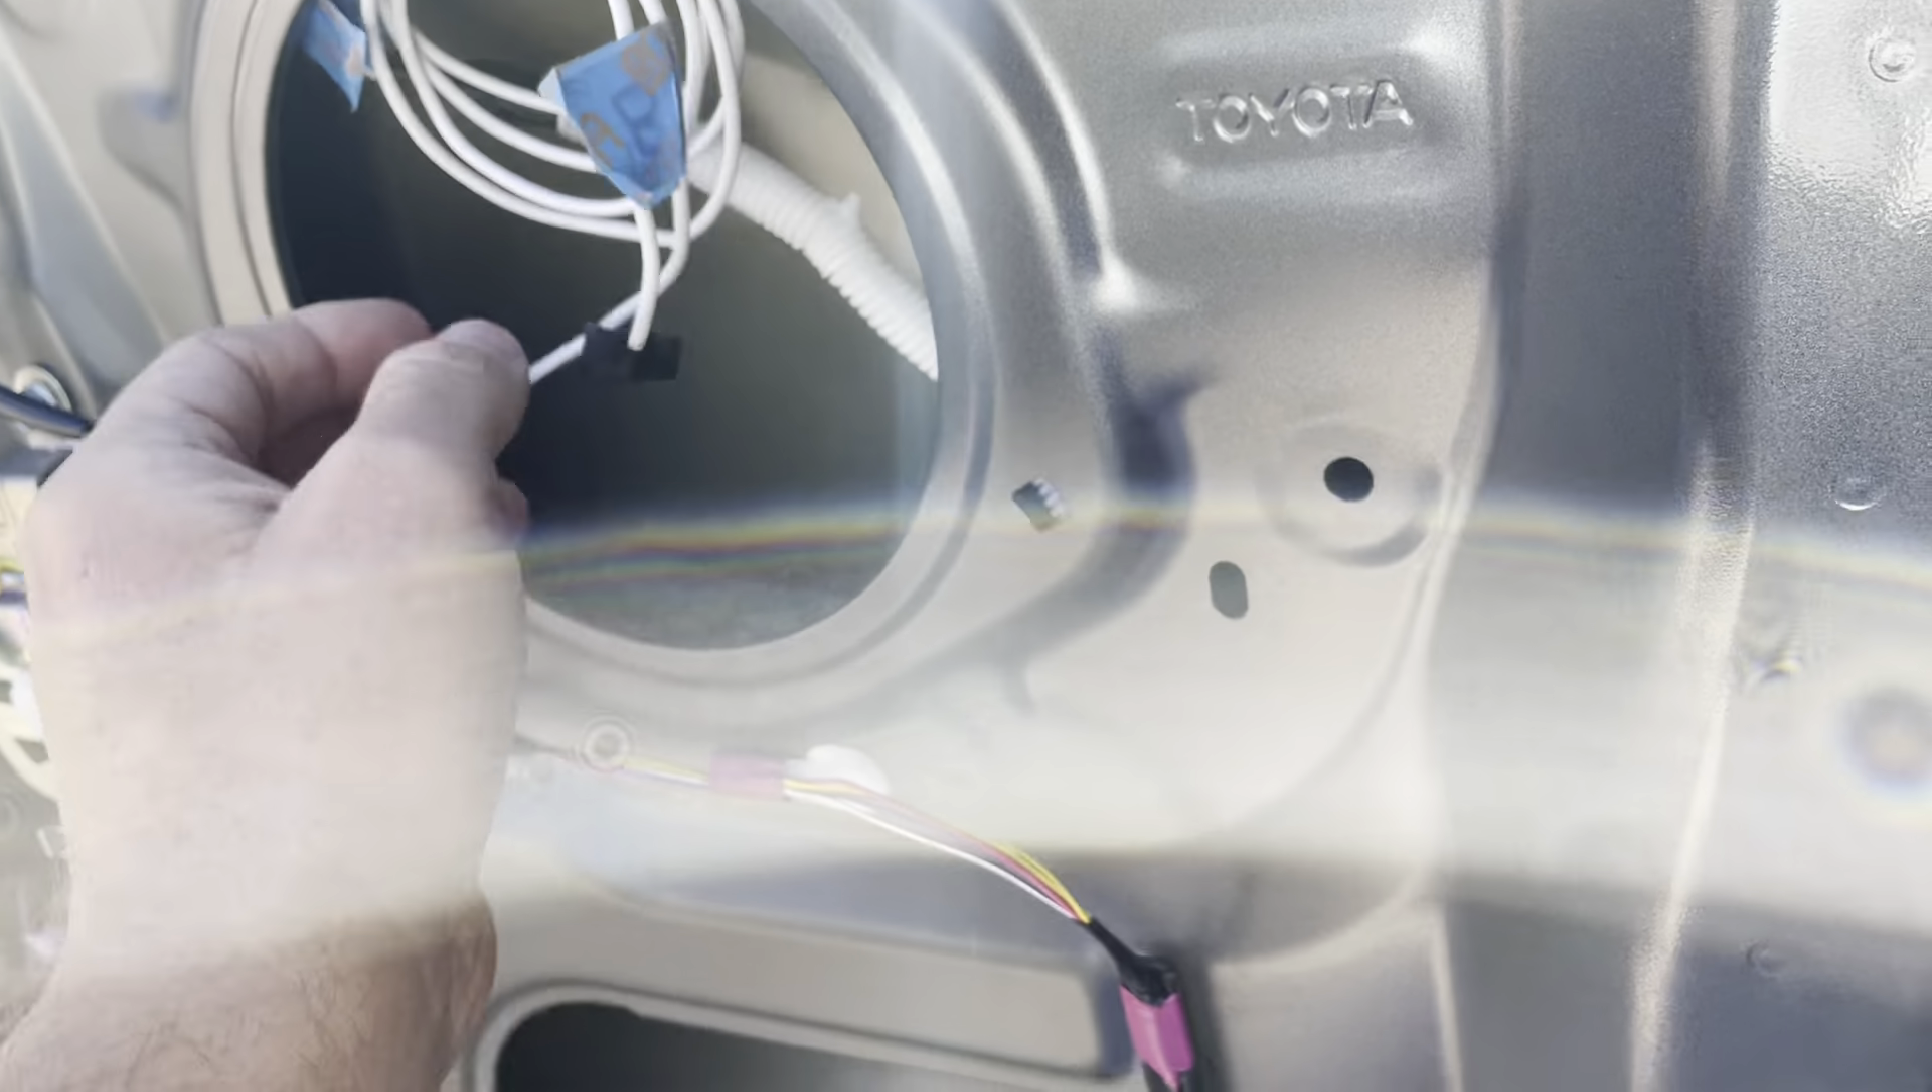Here's my wires kind of hanging down, getting ready for my speakers, which I don't have yet.